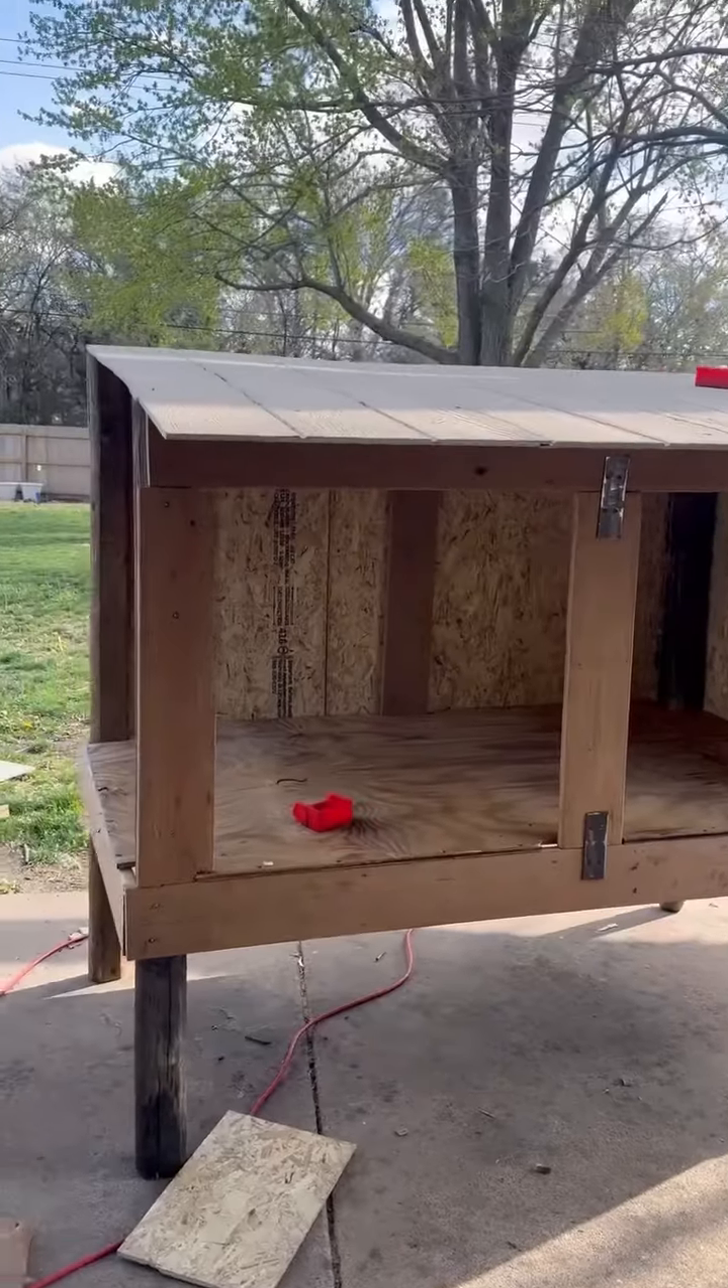Ahora falta ponerle su tela y su puerta y listo.